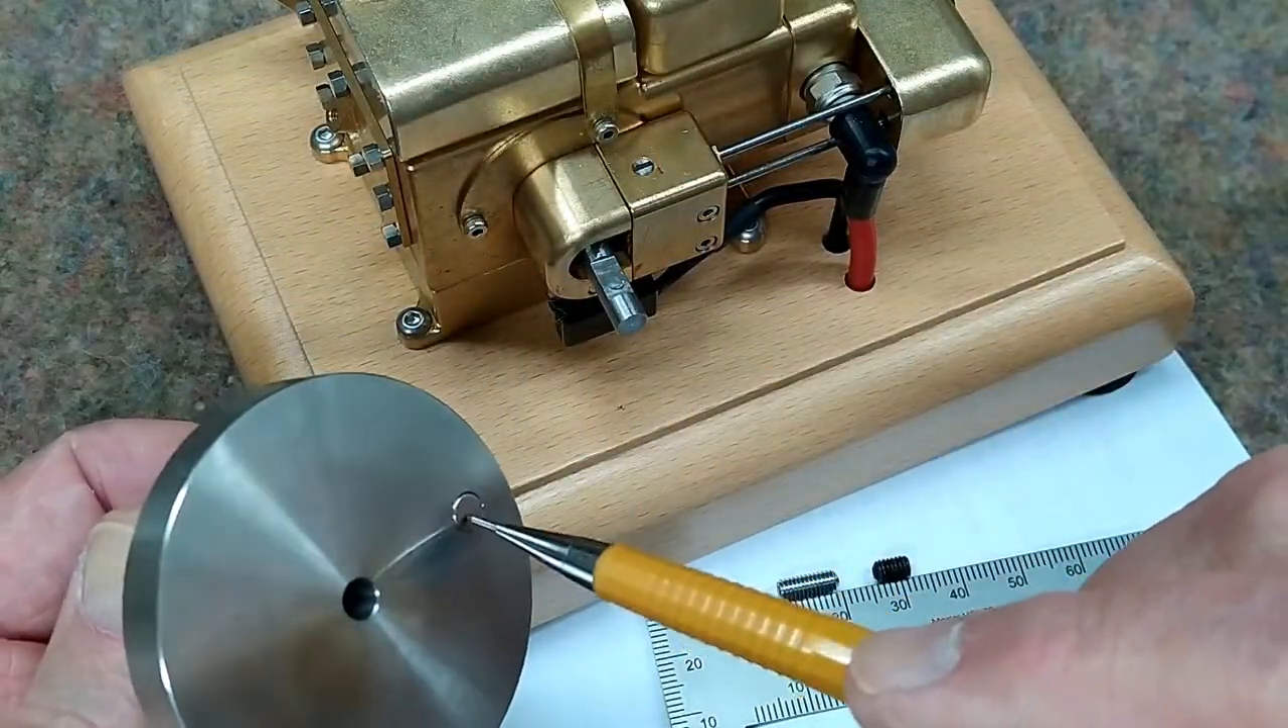I have removed the flywheel that contains the magnet for the Hall effect sensor.